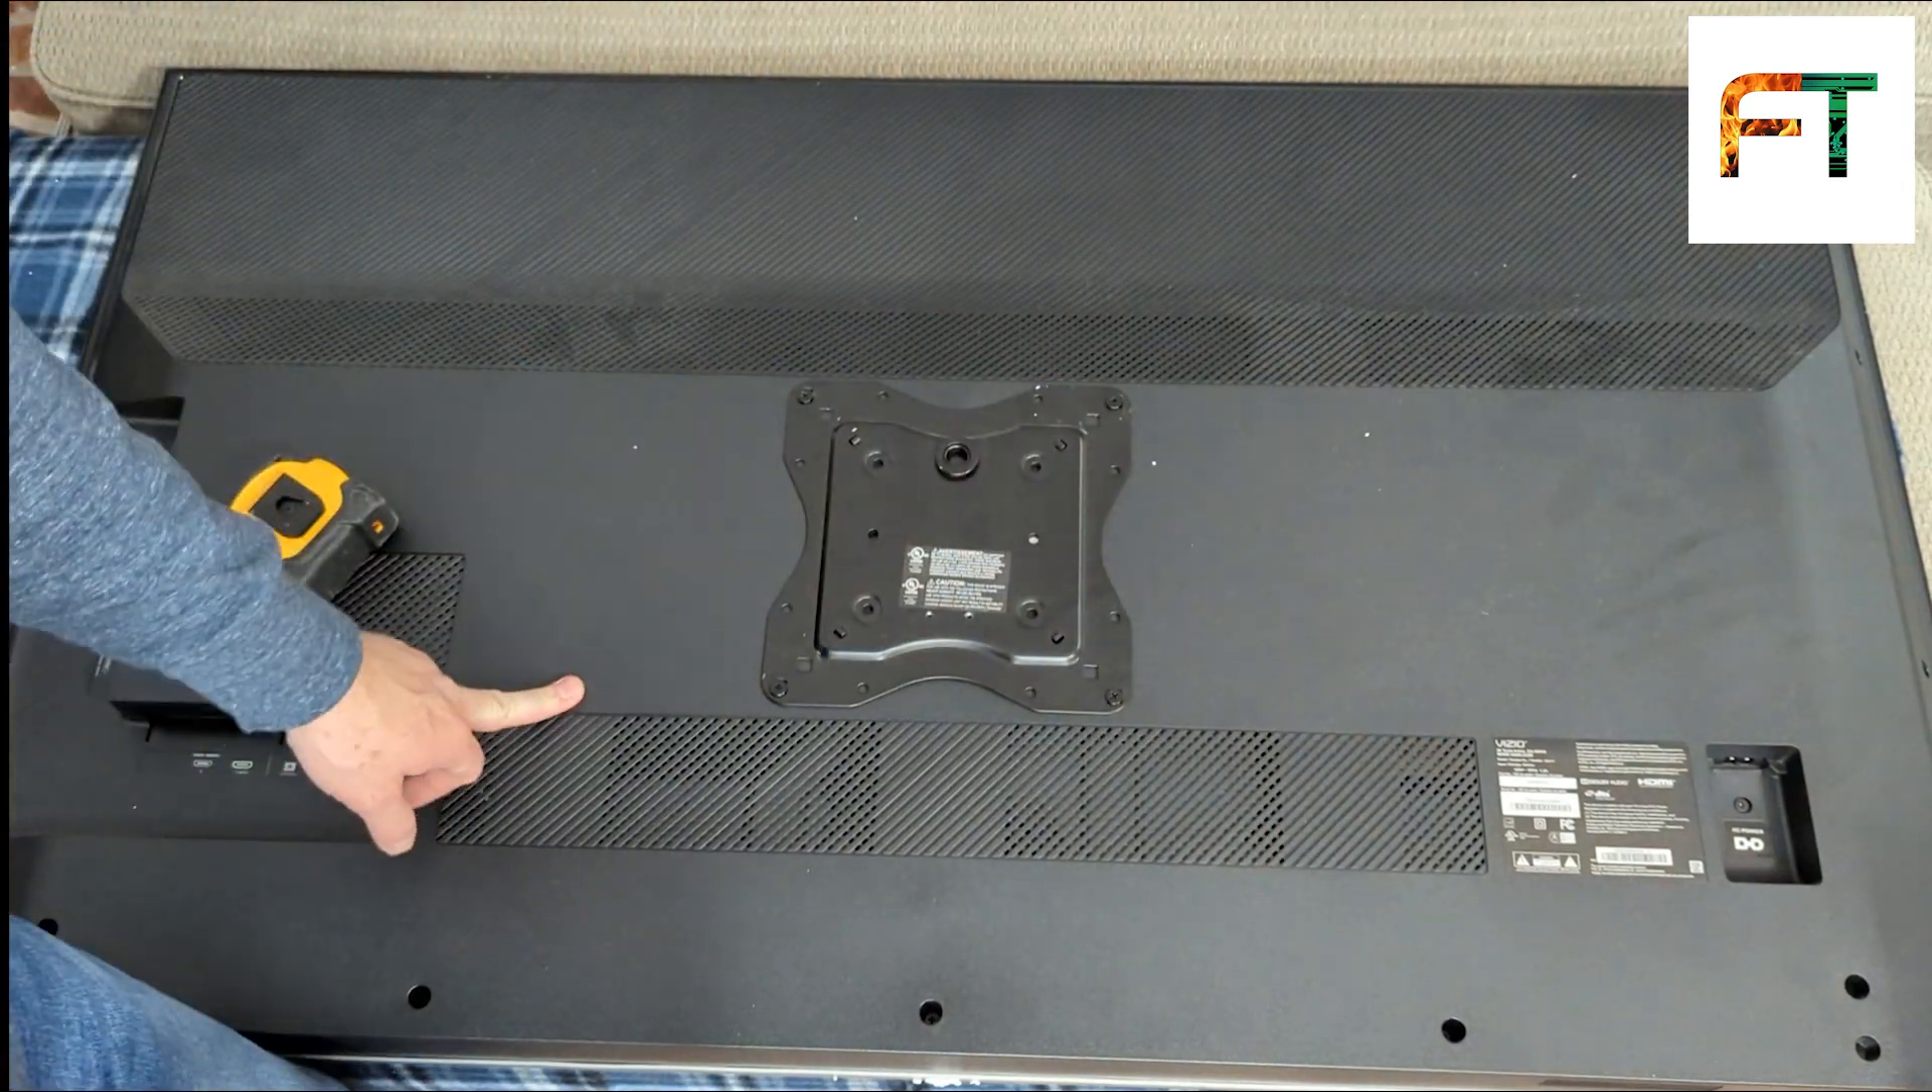In this case, I've already applied the plate, and this particular one is a VESA mount, V-E-S-A, and it just goes in the four main holes in the center.